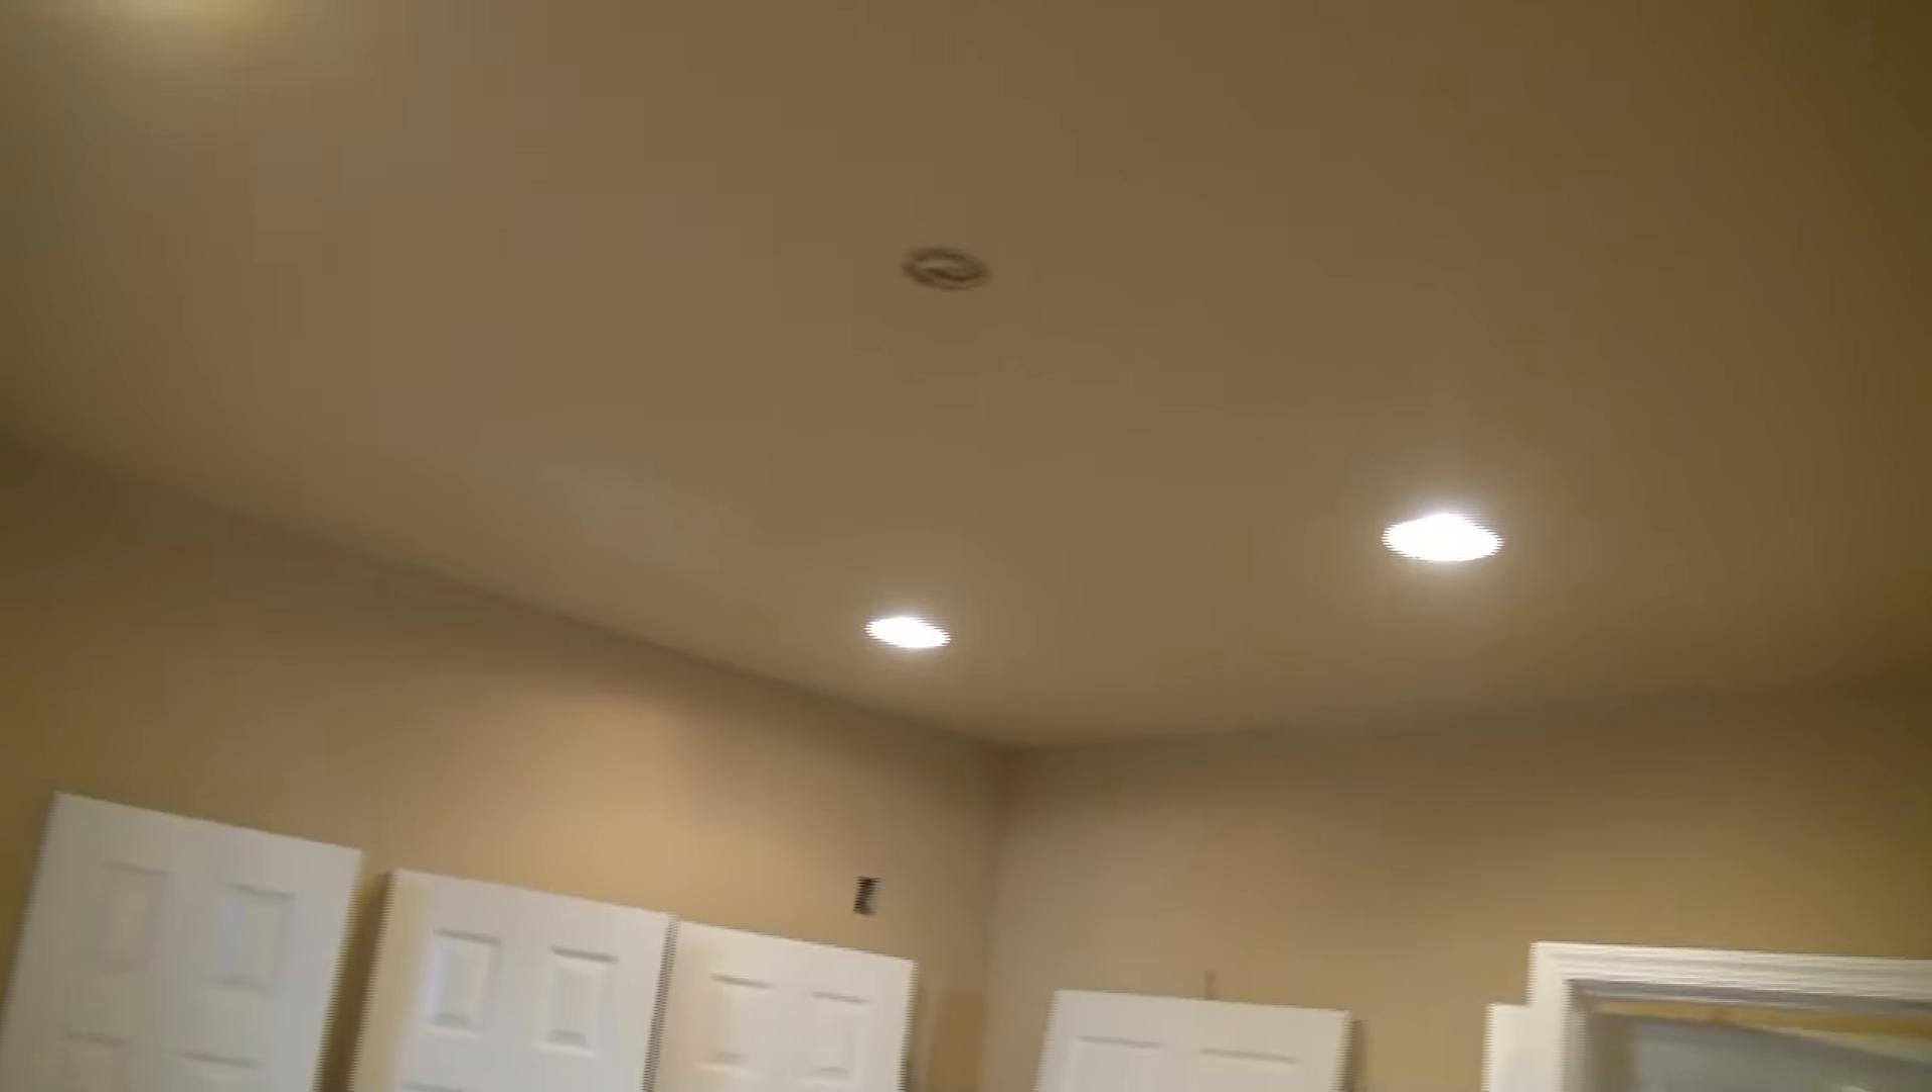Now you can see all the recessed lights that are up there, and they've got the bulbs in them, and they're all up inside the drywall now.